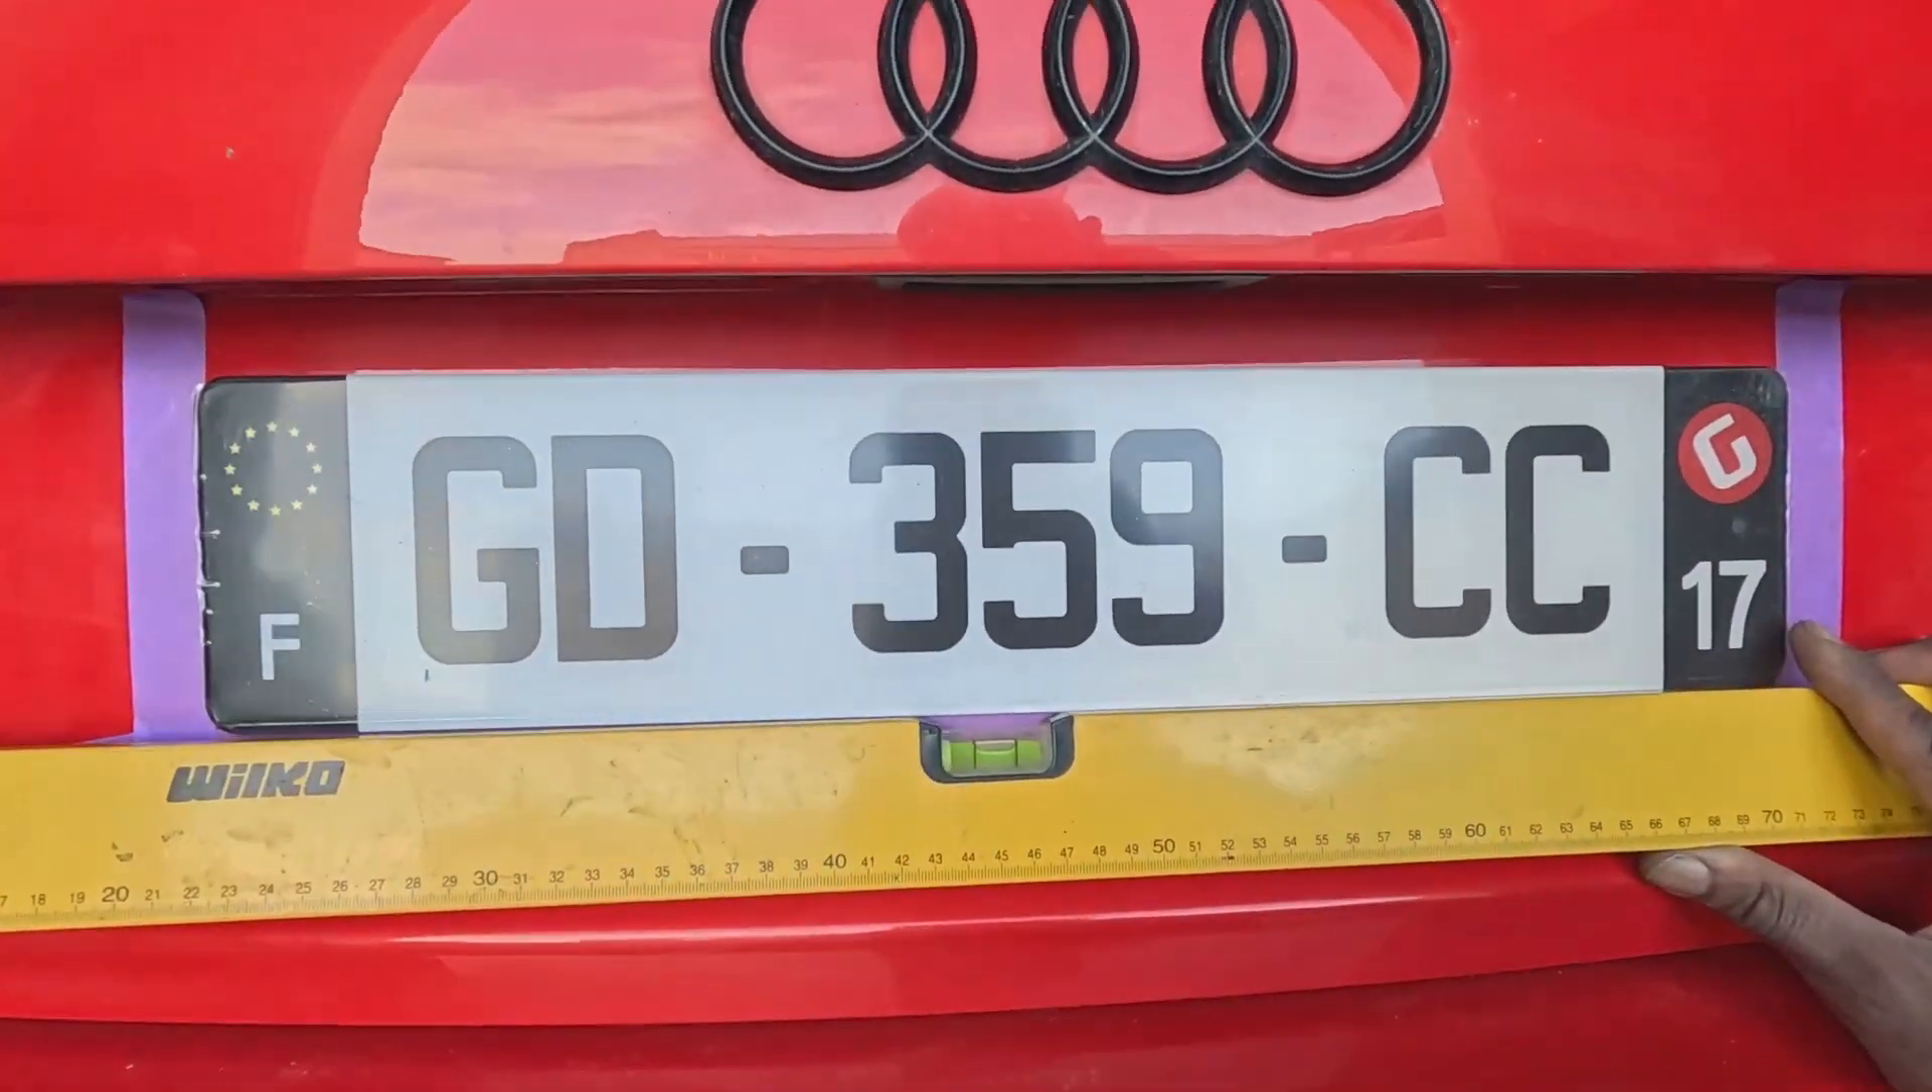The spirit level is on there it's touching the bottom of the plate.